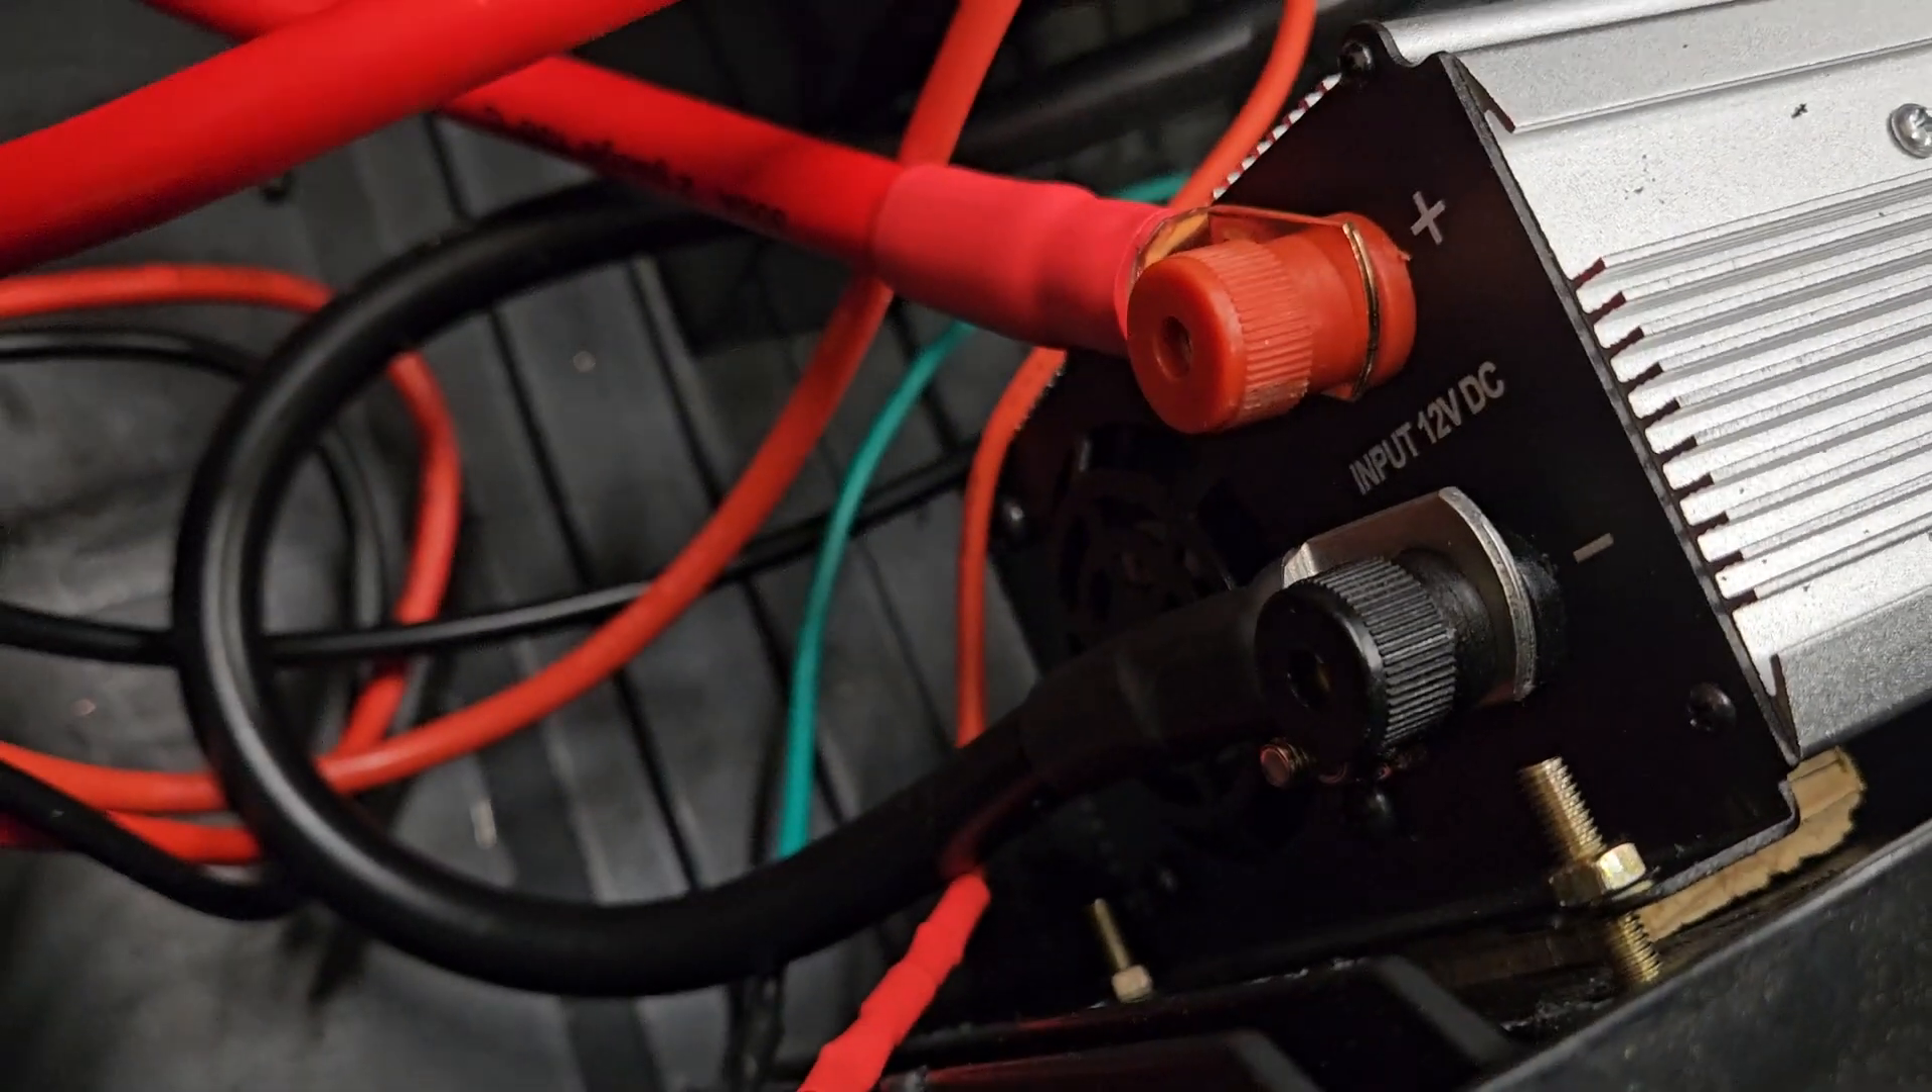I've also went ahead and hooked up the negative cable from the battery to the inverter.